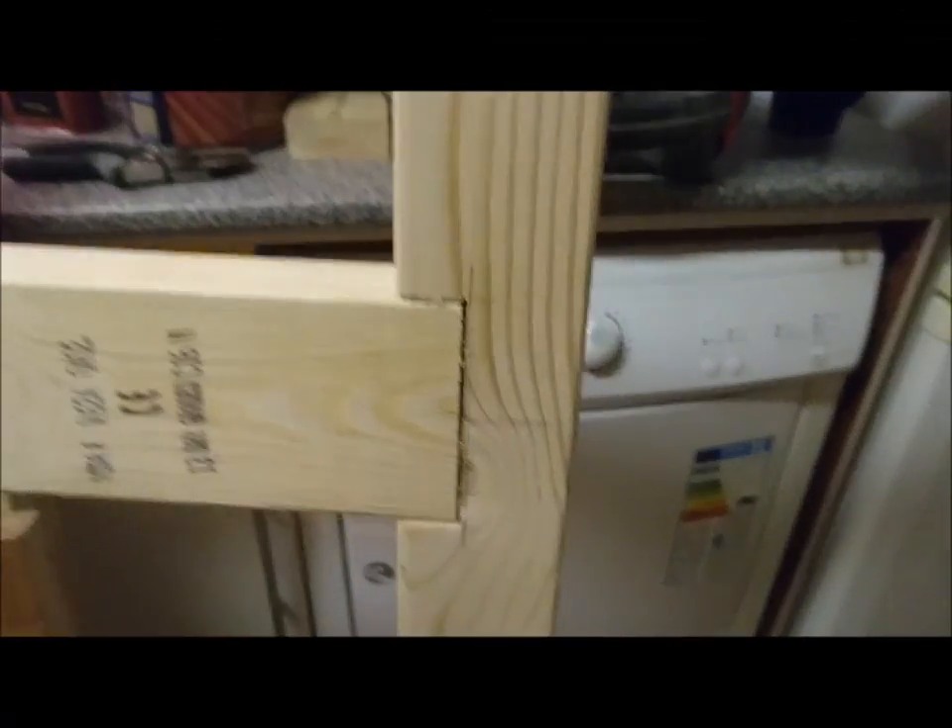The one thing I am going to do is round over all the edges of those joints just to highlight them. On this side though you can see there is a slight gap.